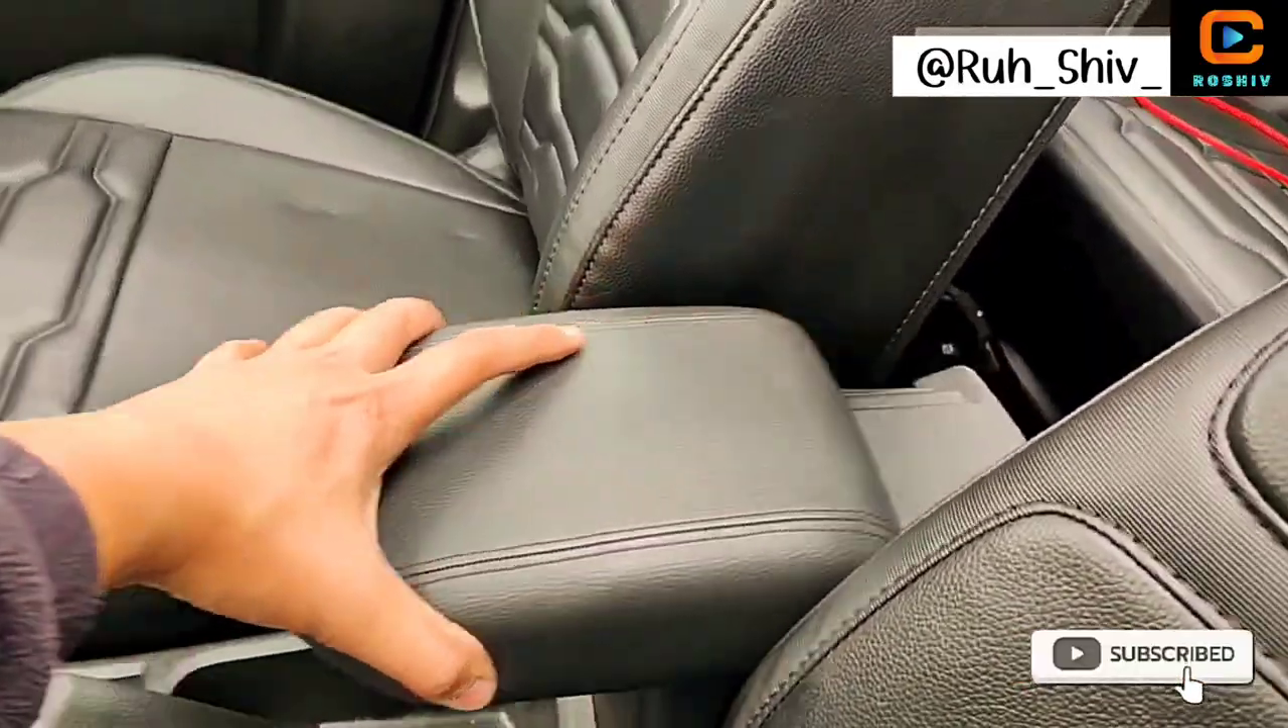हमारी आम्रेस्ट इंस्टॉल हो चुकी है।